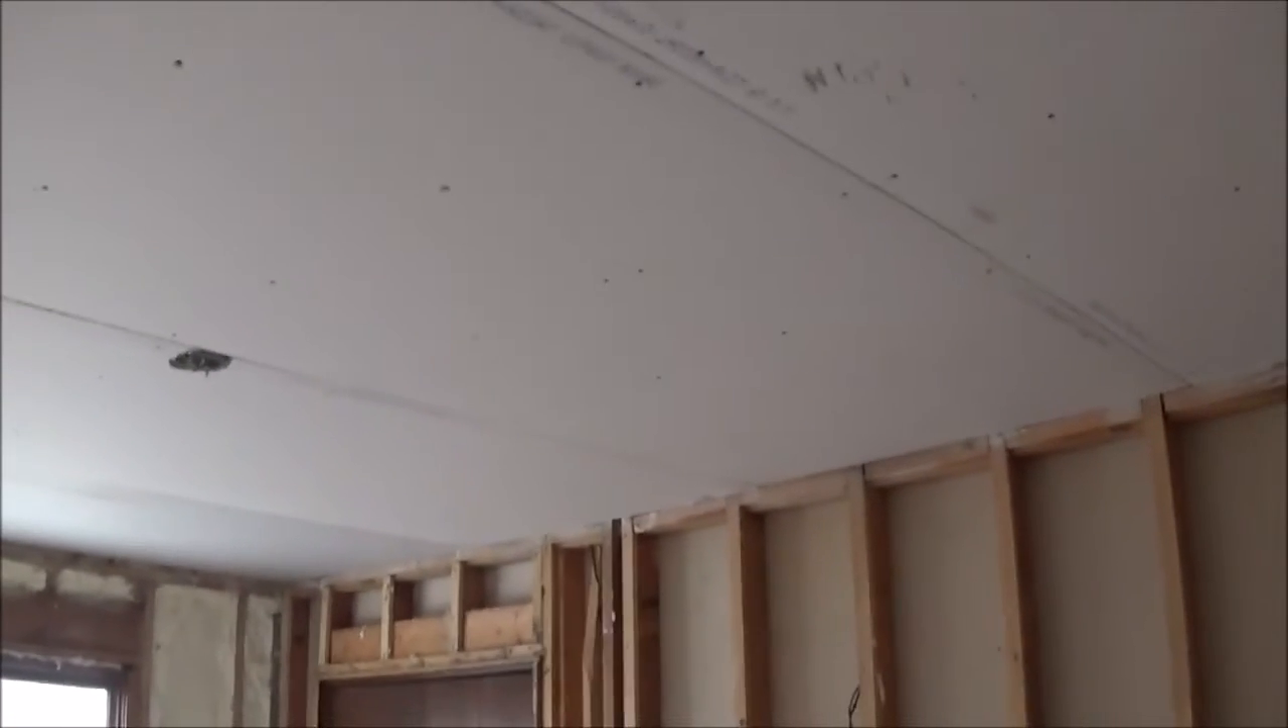All right, so, I forgot to record the last part of that video, but, so, the drywall is hung. We only had four sheets to hang on the ceiling in here.